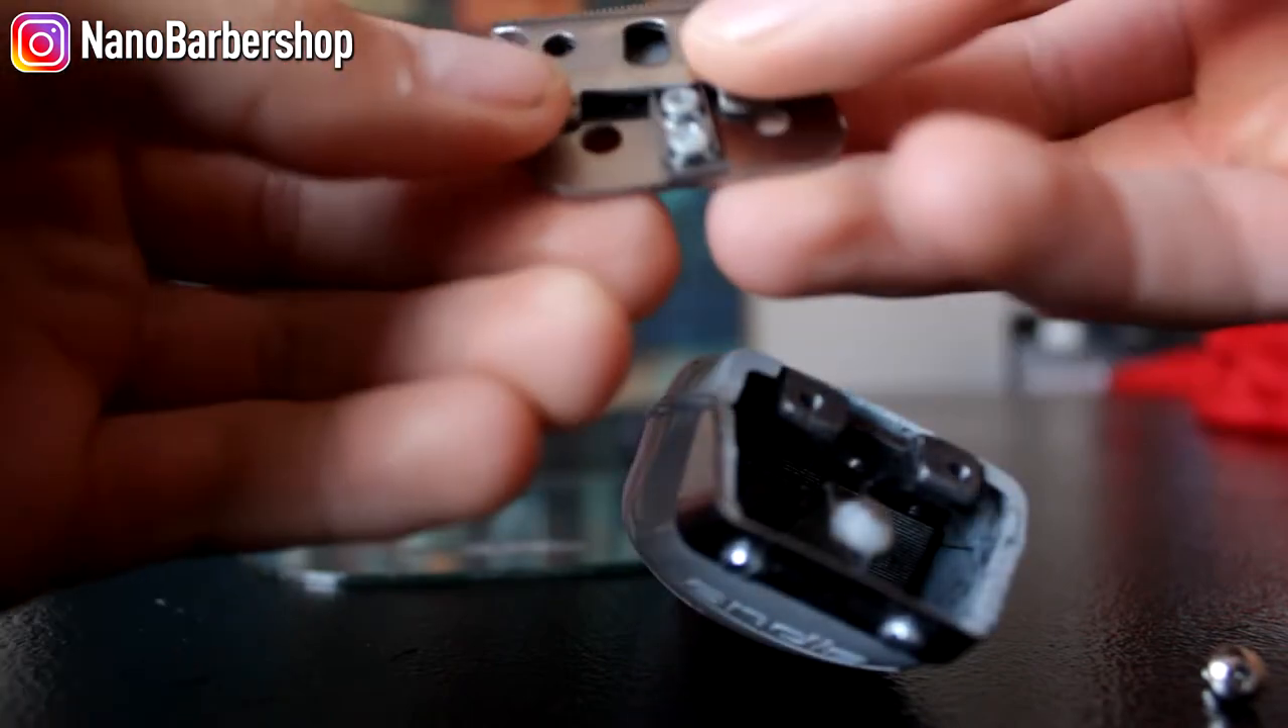All right we got the blade out simple as that.